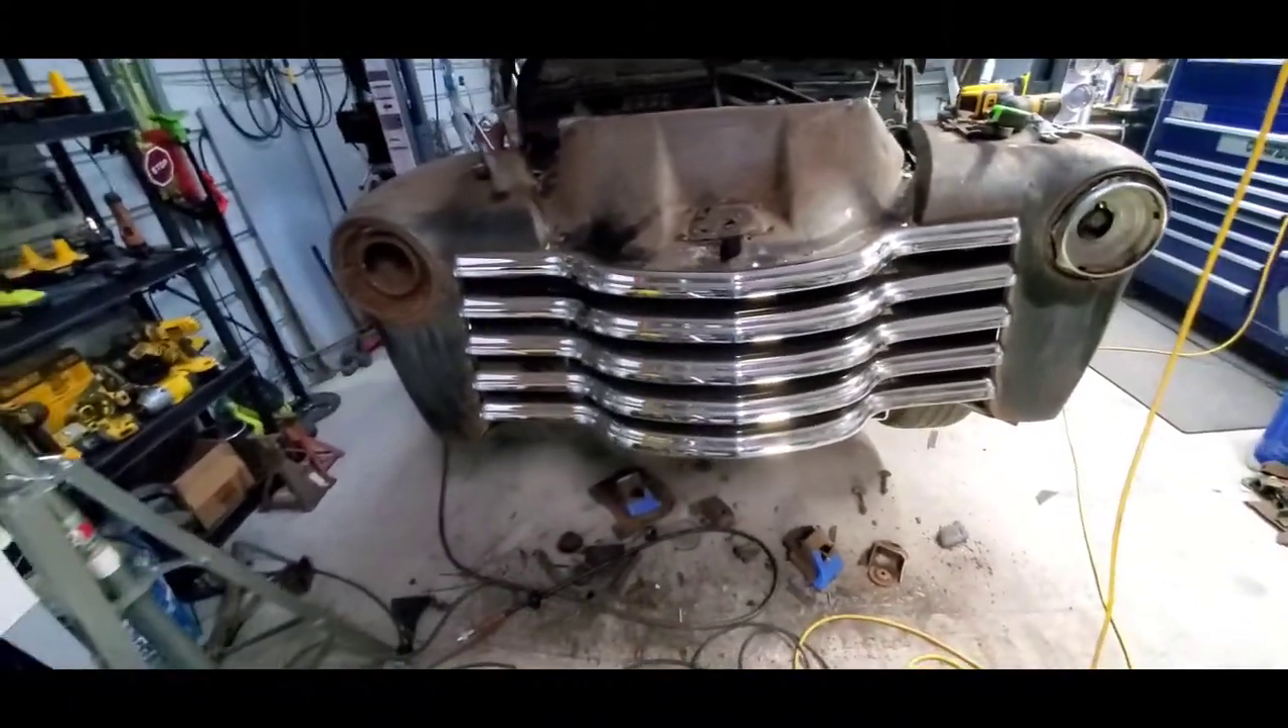I got the grill put in I'm happy with it.